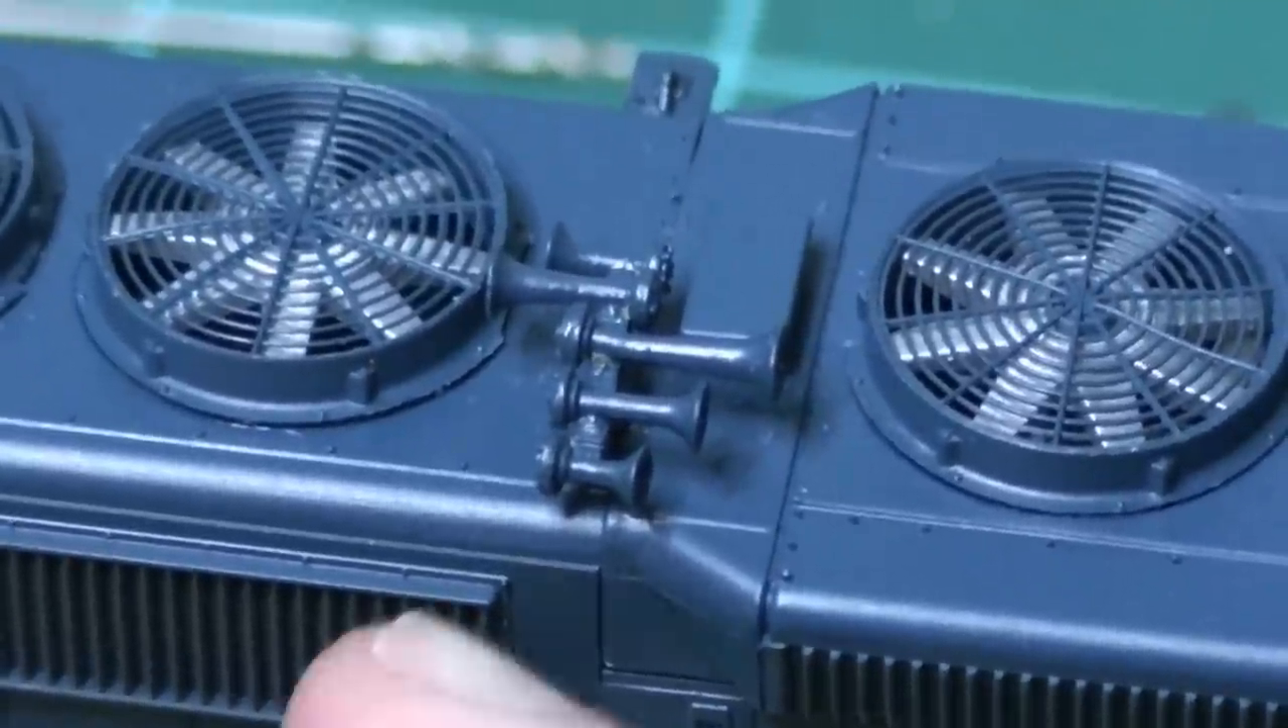And voila, the horn is installed.